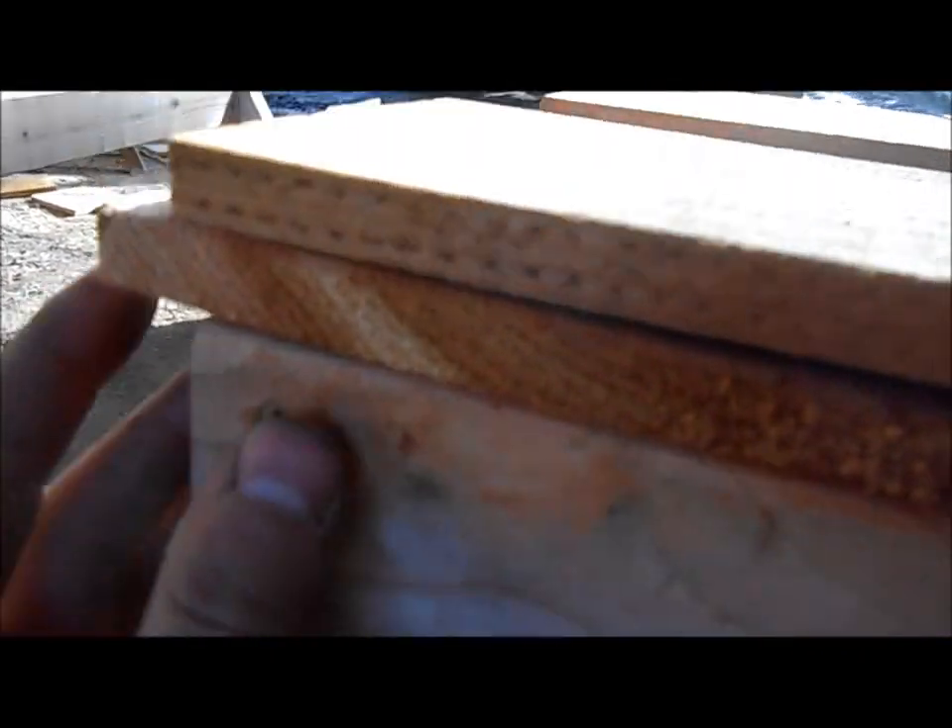Now that I cut the size of the hive down, the boards don't quite match up.